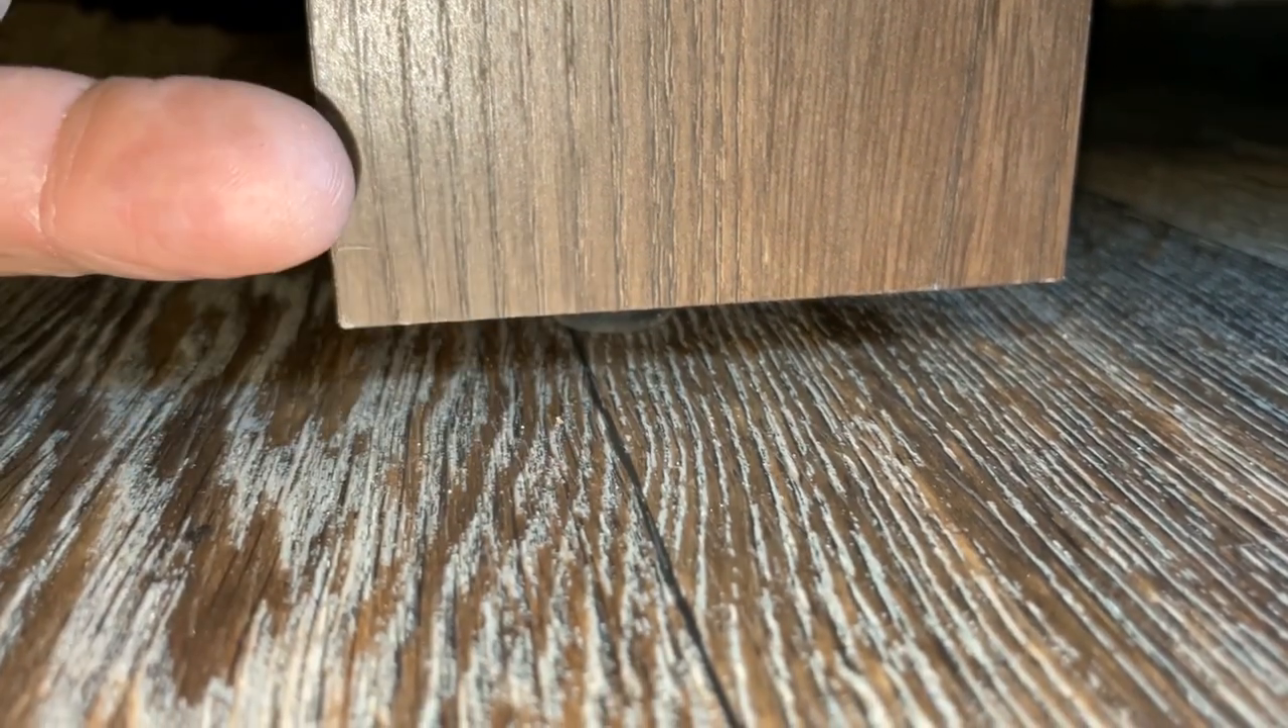Now that you're down here you can see there's a pretty good gap here.